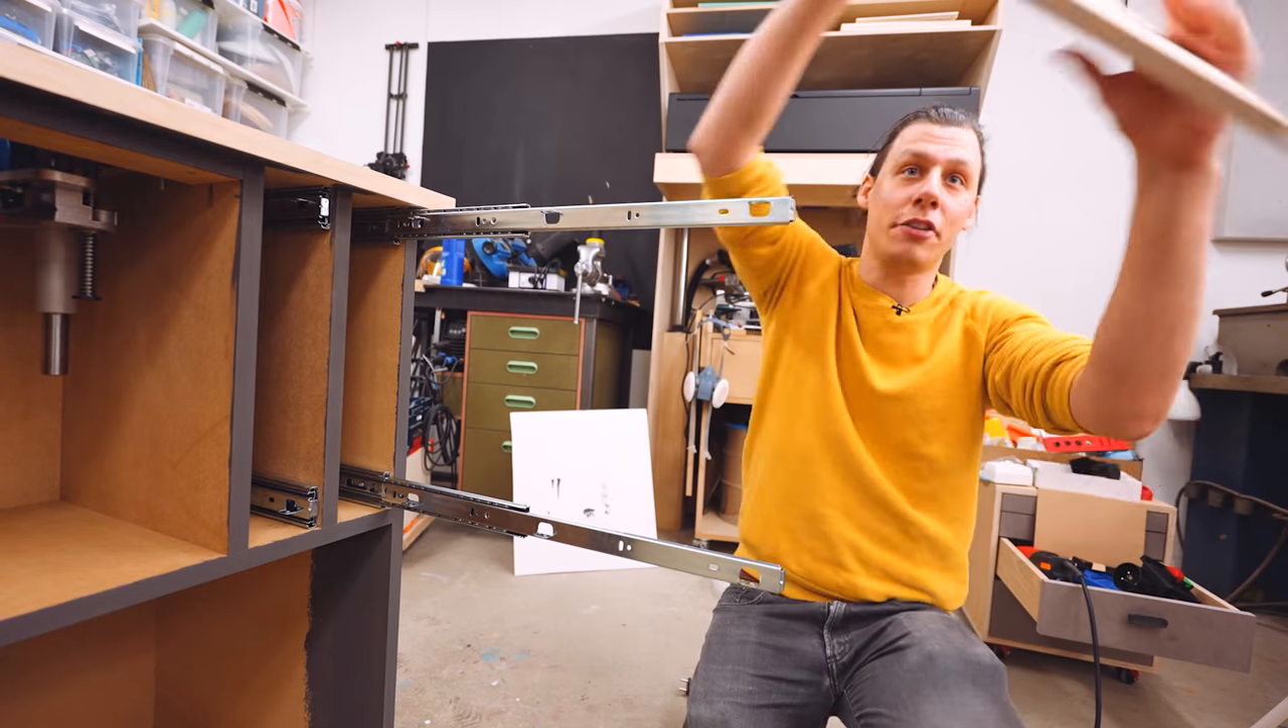What I've done here is actually install both drawer slides on the same side.